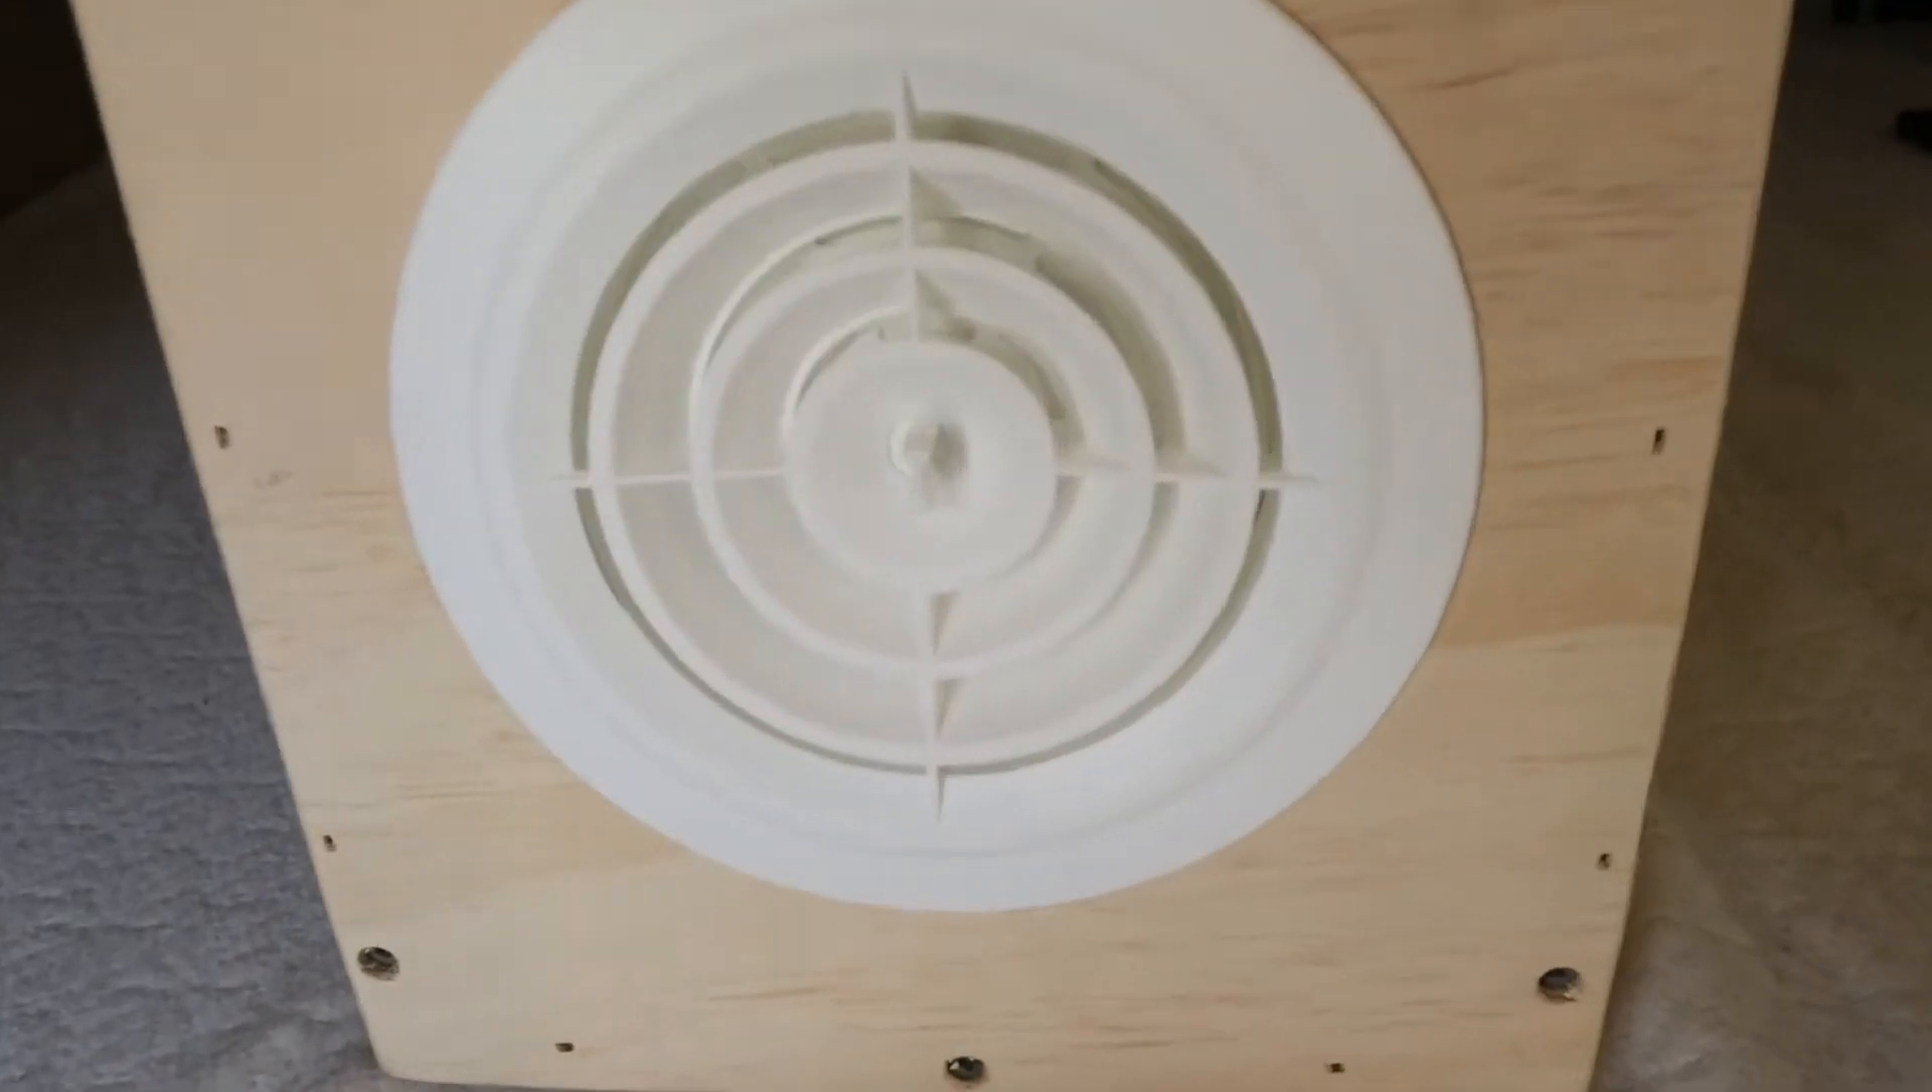So this is how the vent looks installed.